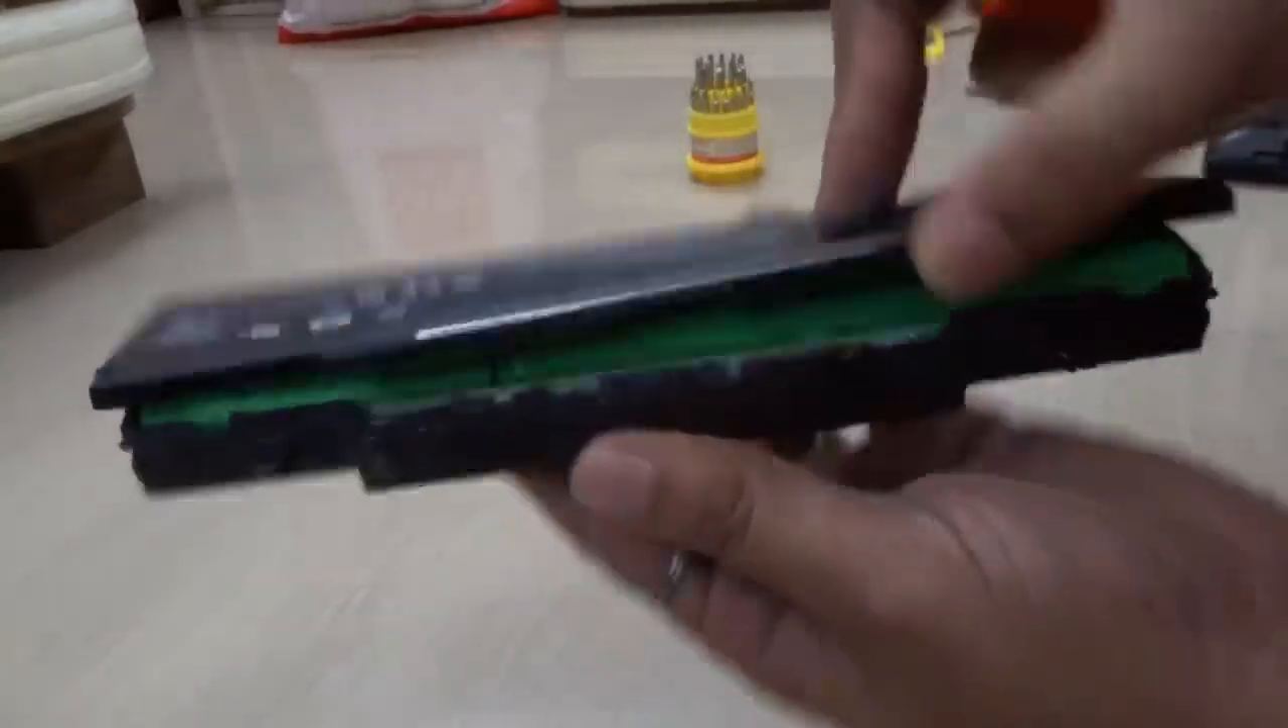See? I have opened my battery.